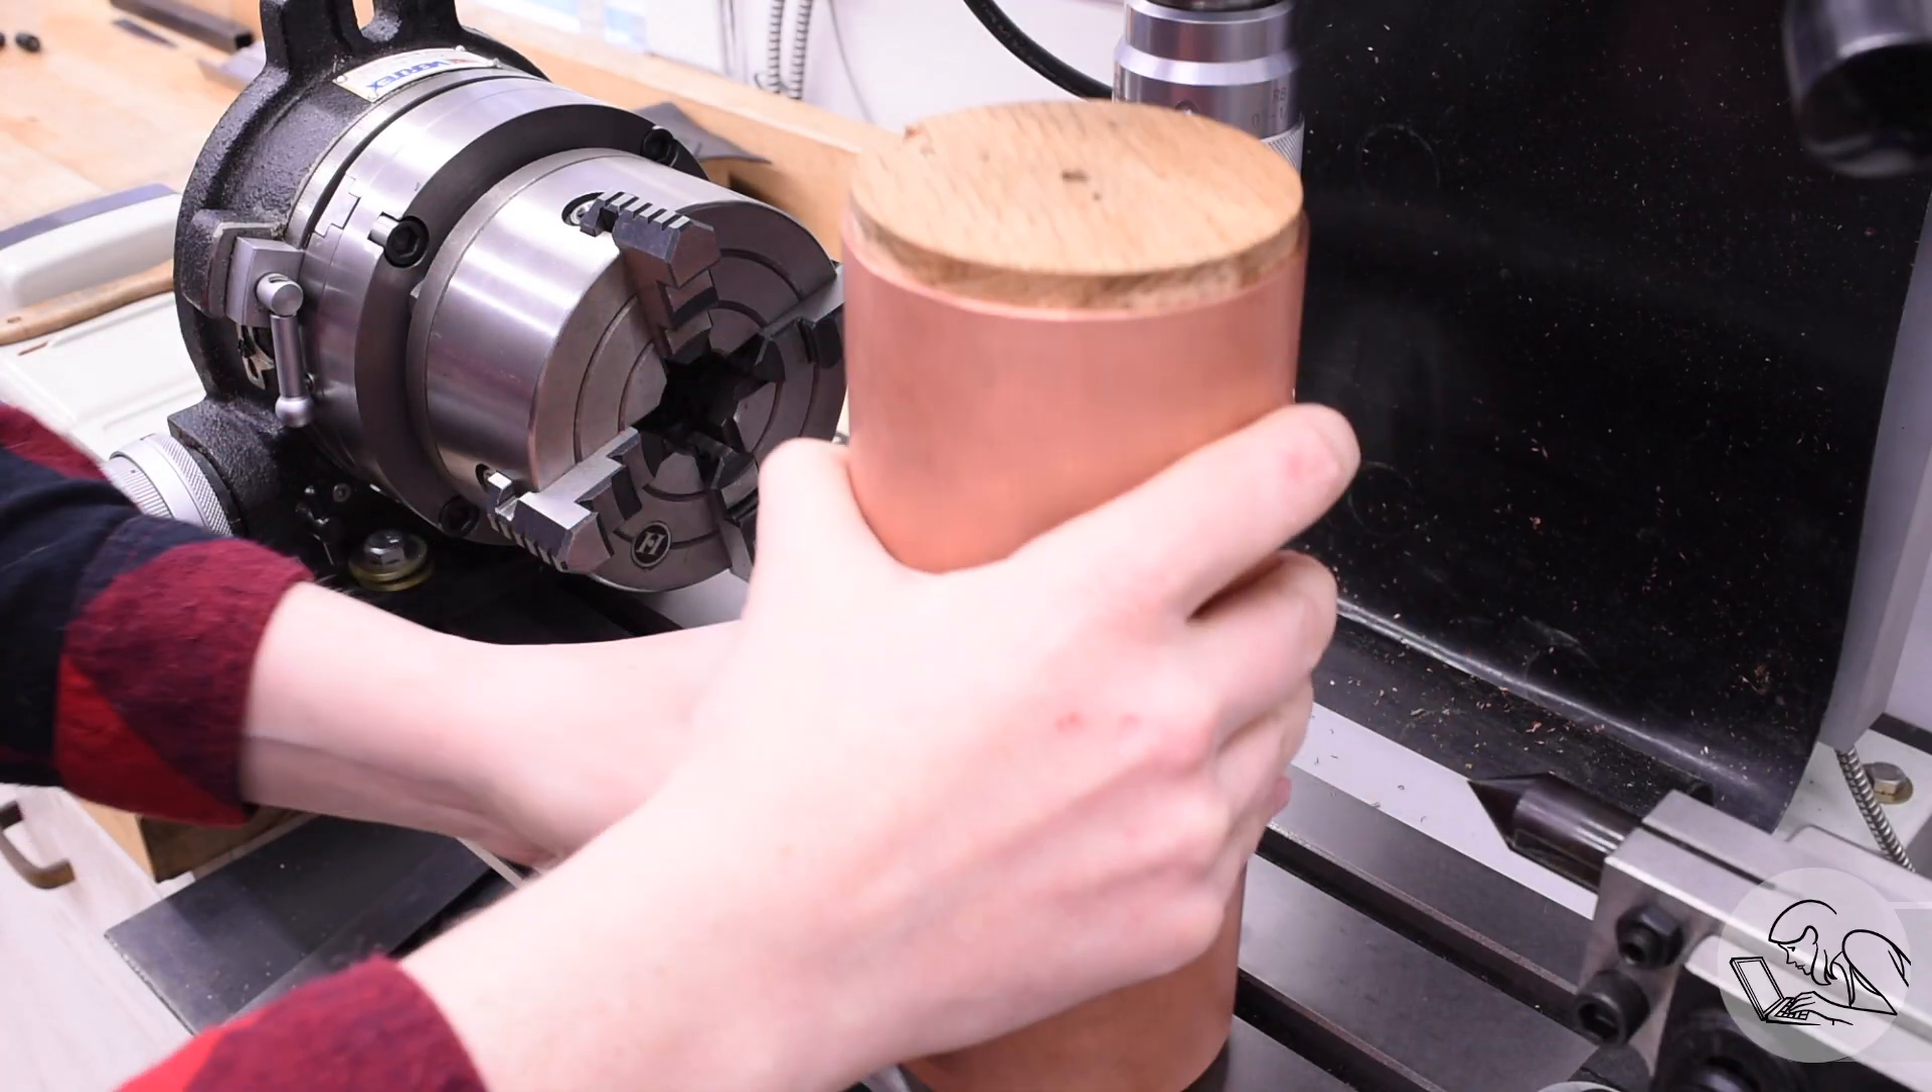I've got one wood former in the end there so the chuck doesn't crush it.